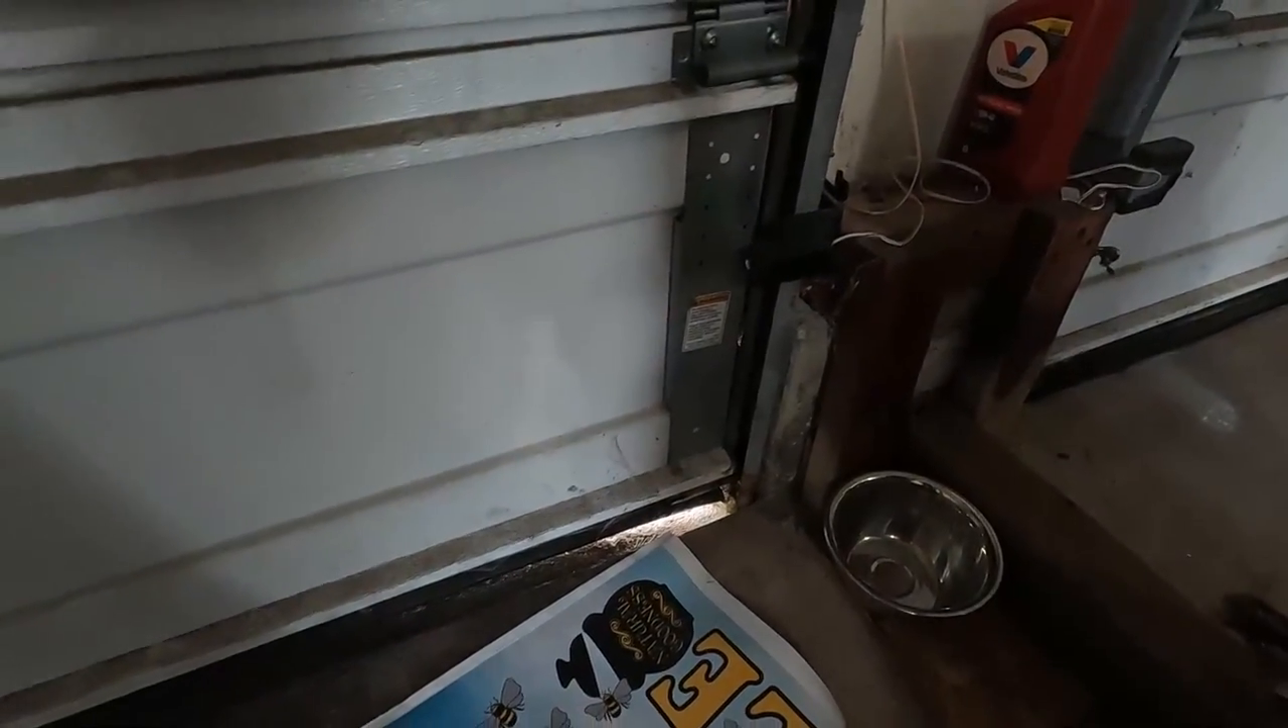Unfortunately, most garages are not sealed 100%, and you can see down here in this corner, there's a little gap of light coming through, and rodents could definitely come in.